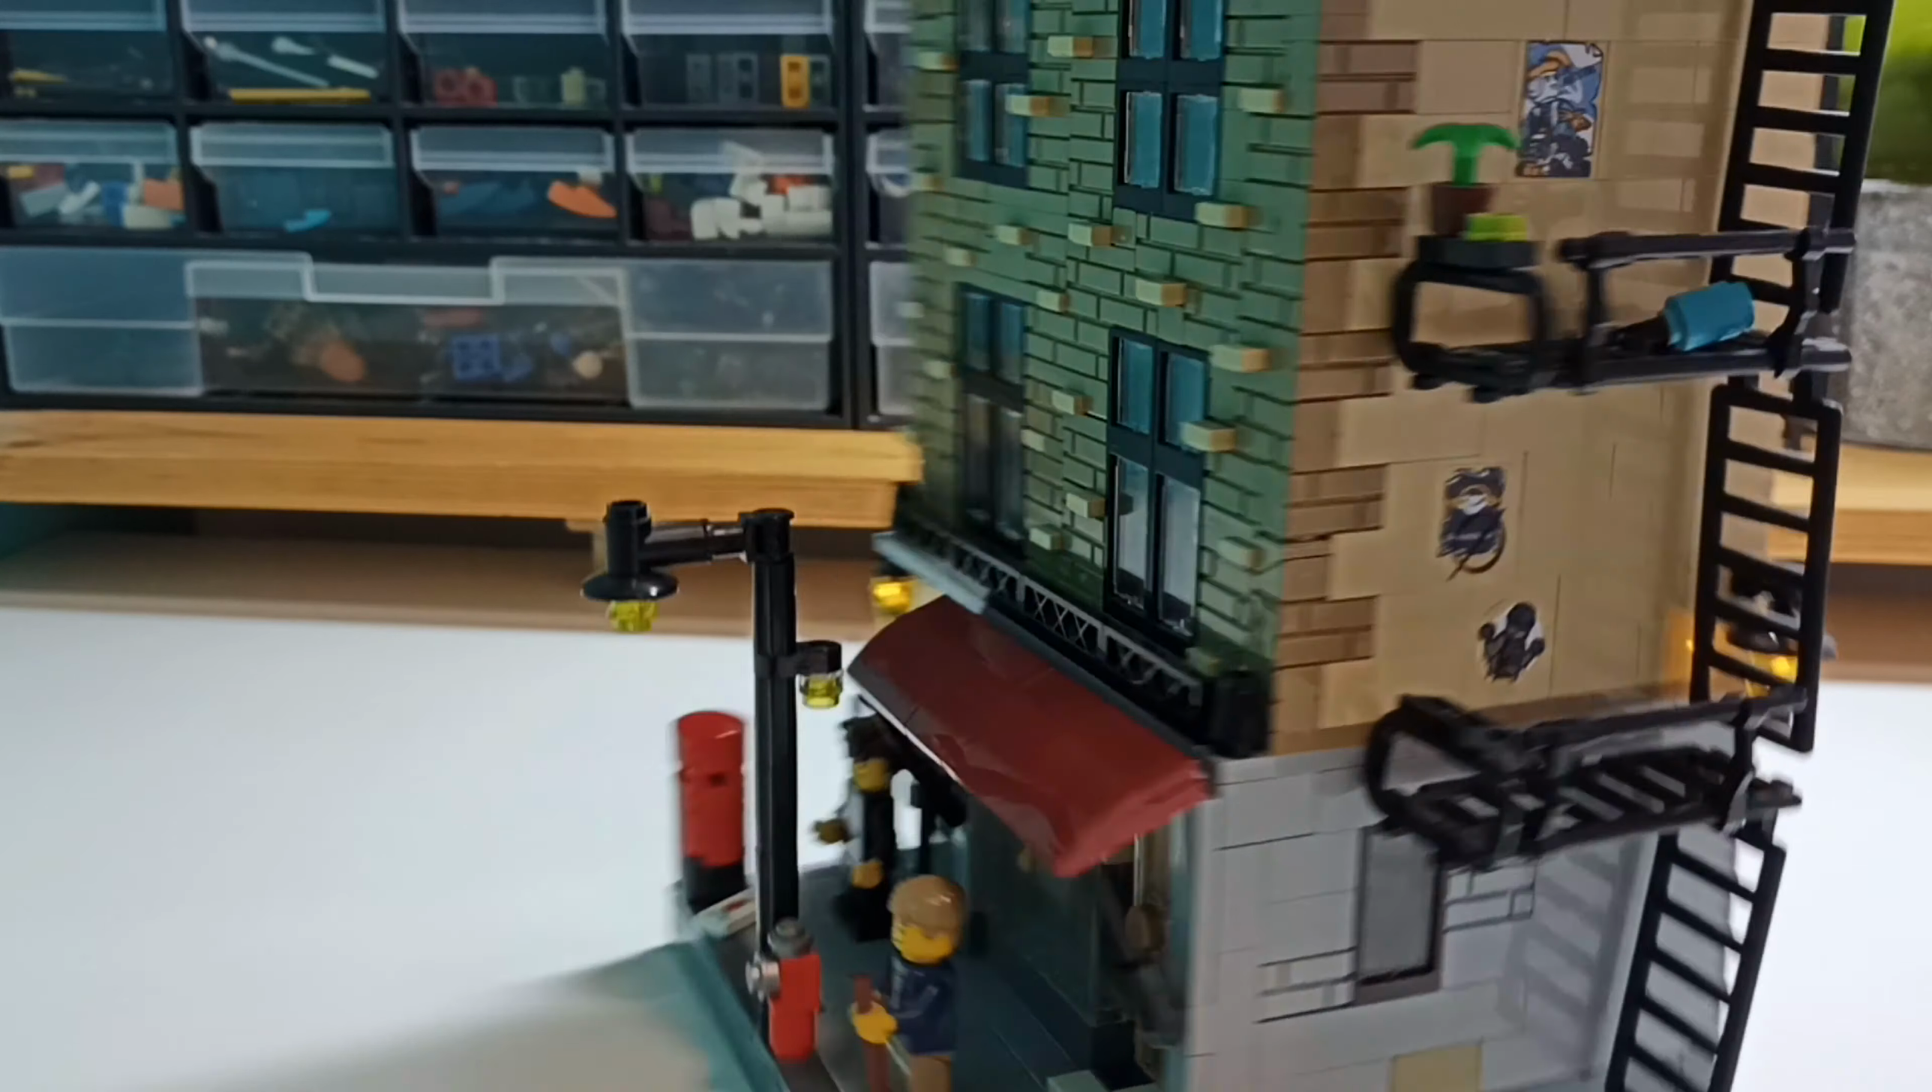So as you can see, there is a lot of plates sticking out and things like that.